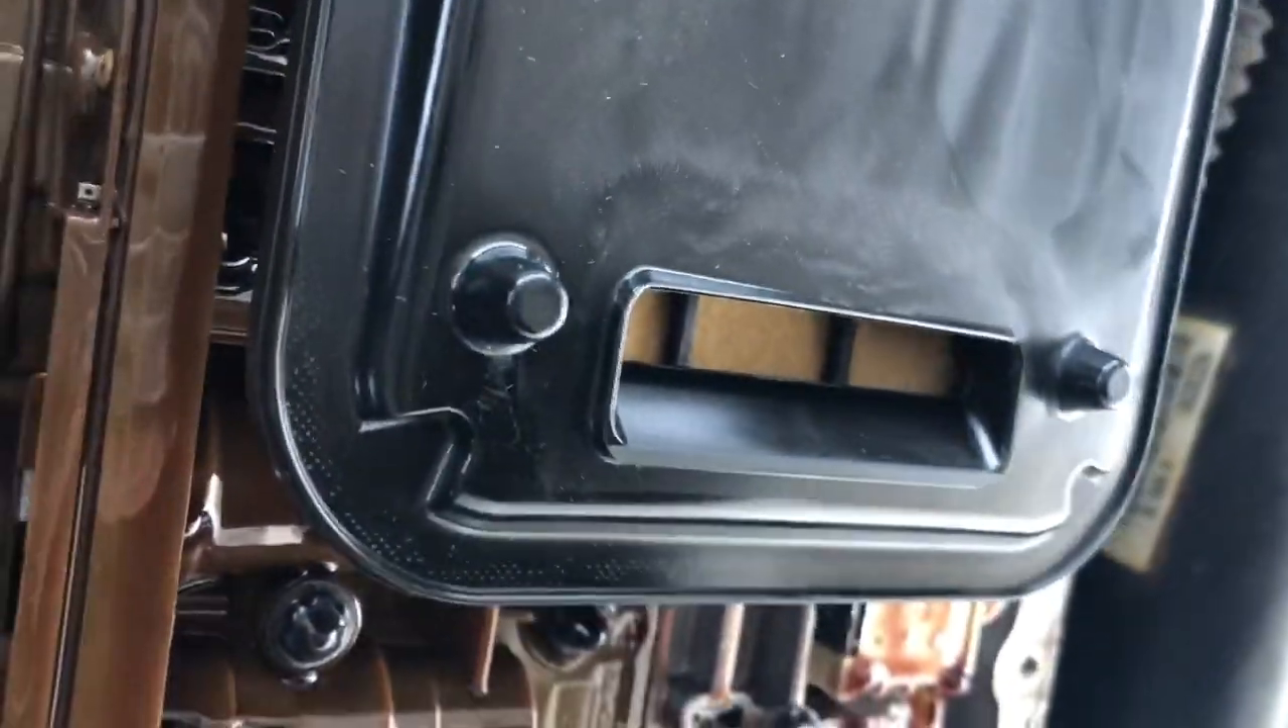New transmission filter installed. You can see that's all brand new and fresh.